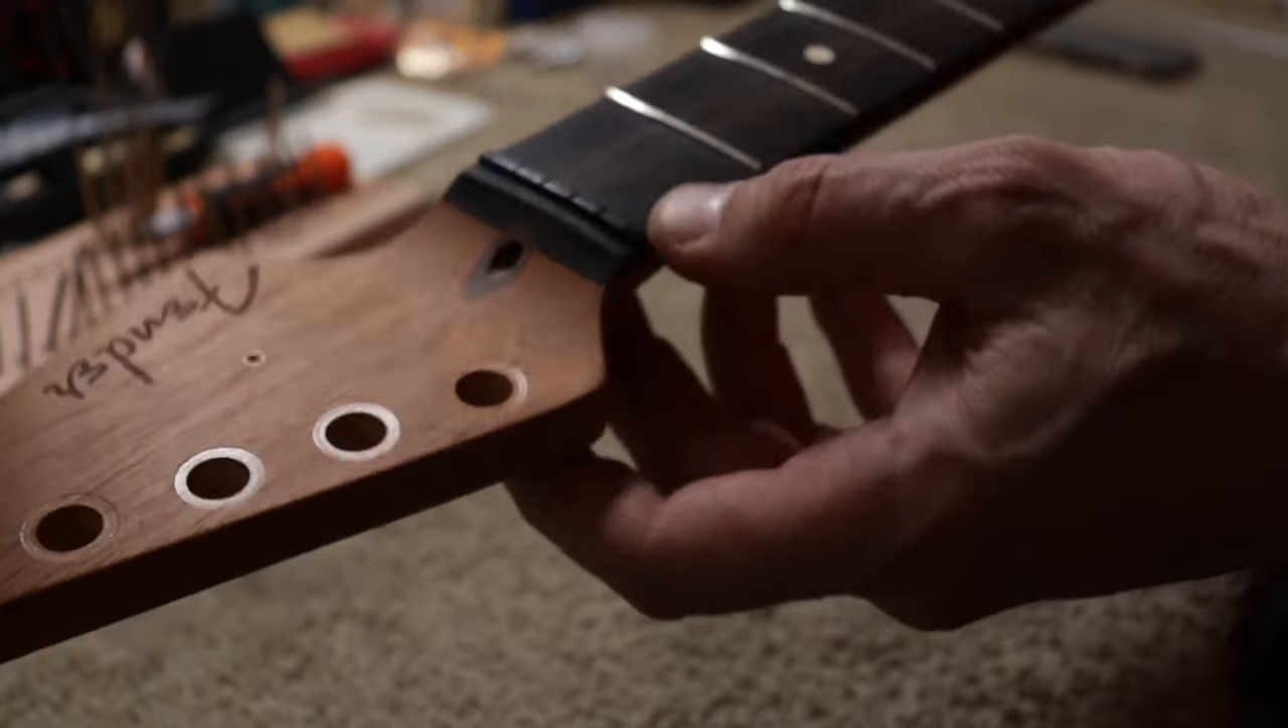Uh as you can see i removed all the hardware okay including the little uh string tree and now i need to remove the nut.